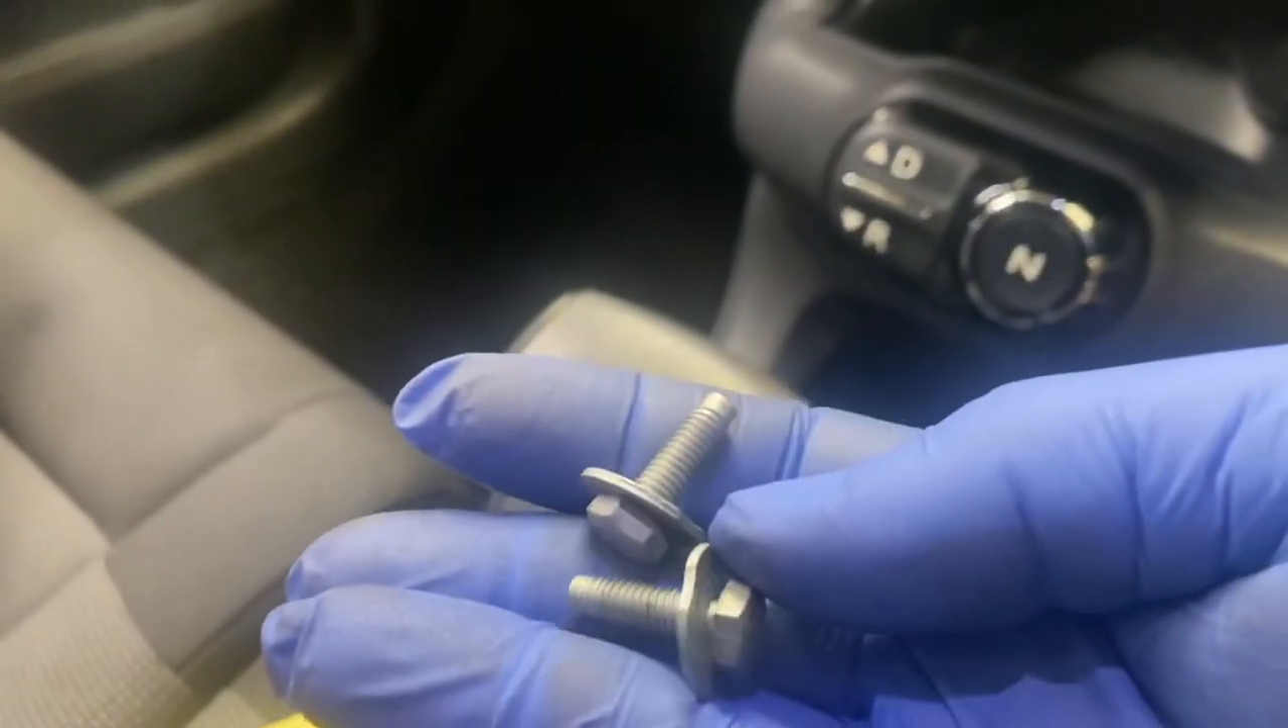As you can see these are the two bolts that you have to remove. Now those bolts are removed.